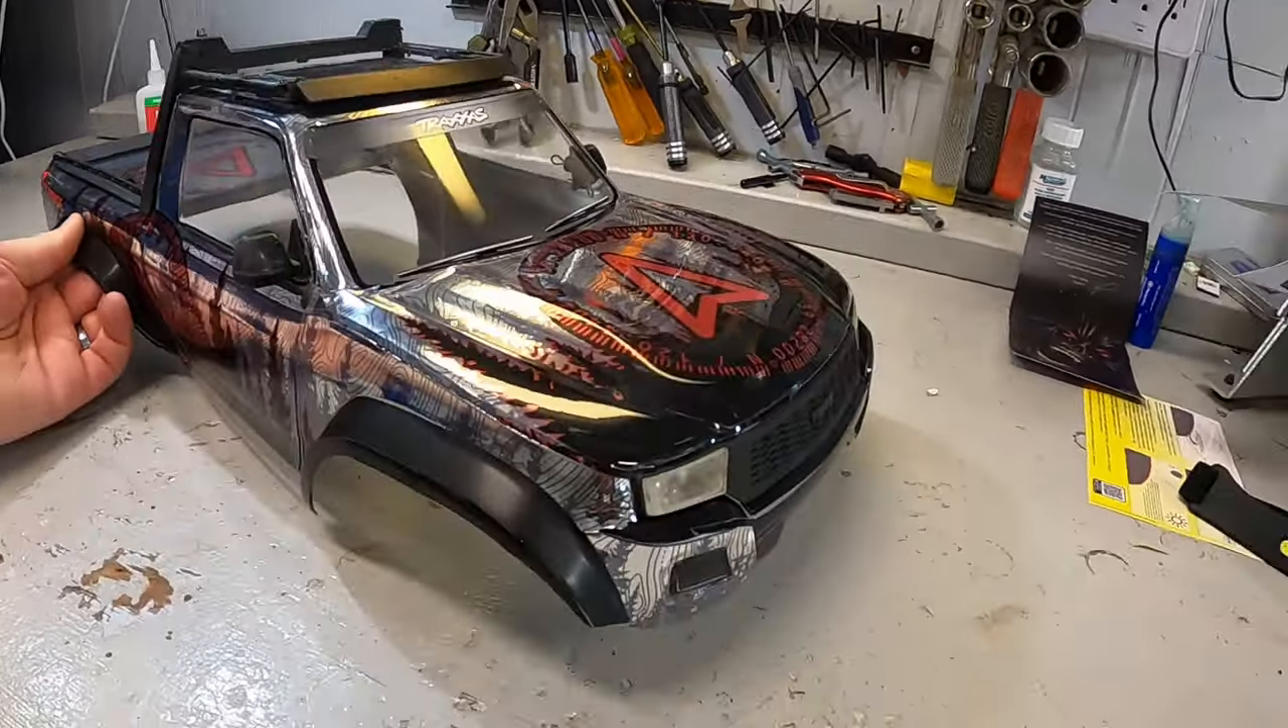All the stickers are on all the plastics are back on.